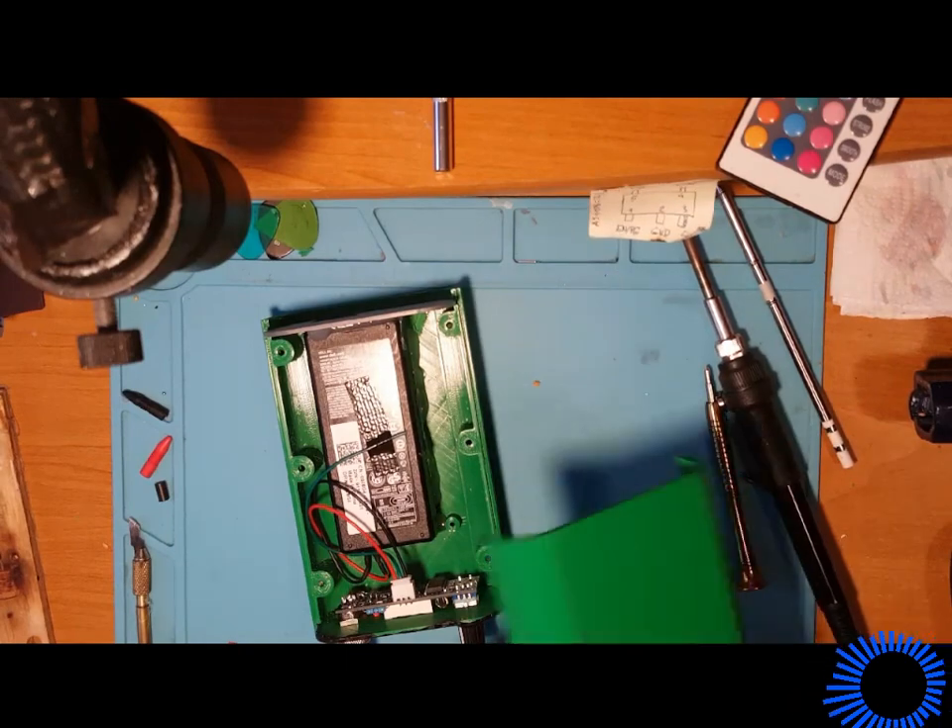I zostało tylko skręcenie tej obudowy.